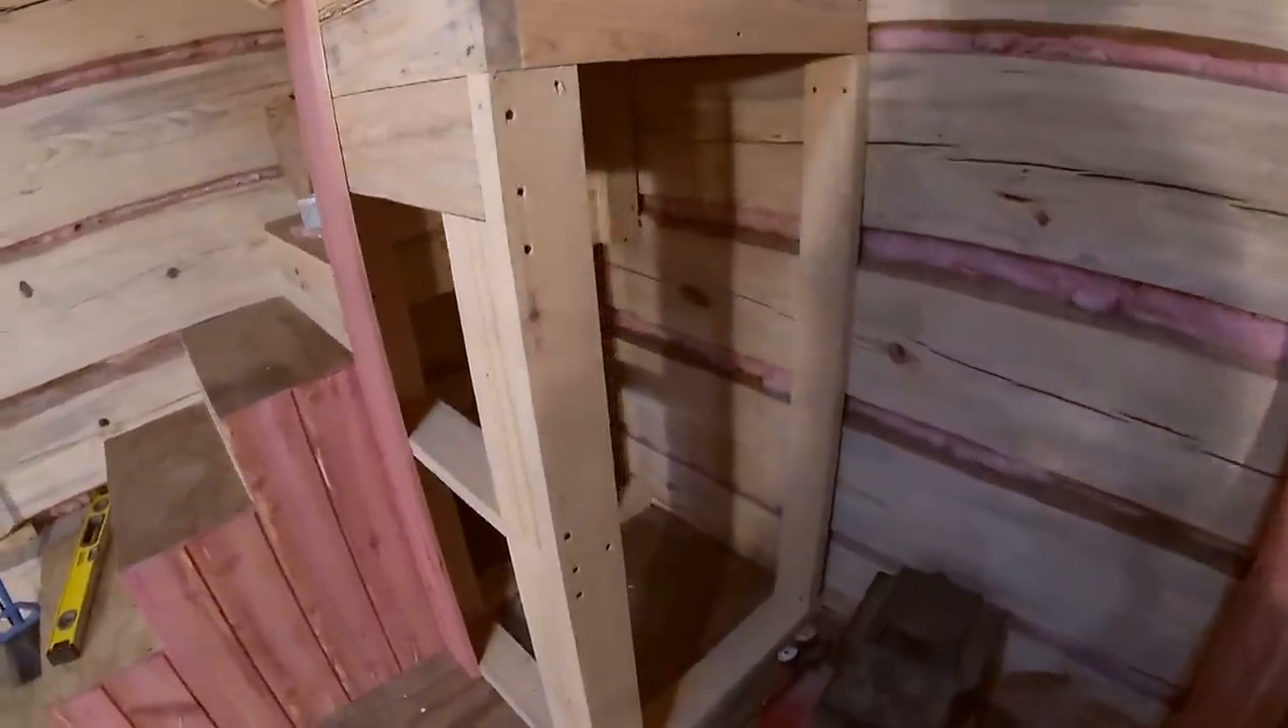I've started putting the cedar on the stairs, boxing the bottom in, and coming around here, I put an extra two-by-four brace block in there.